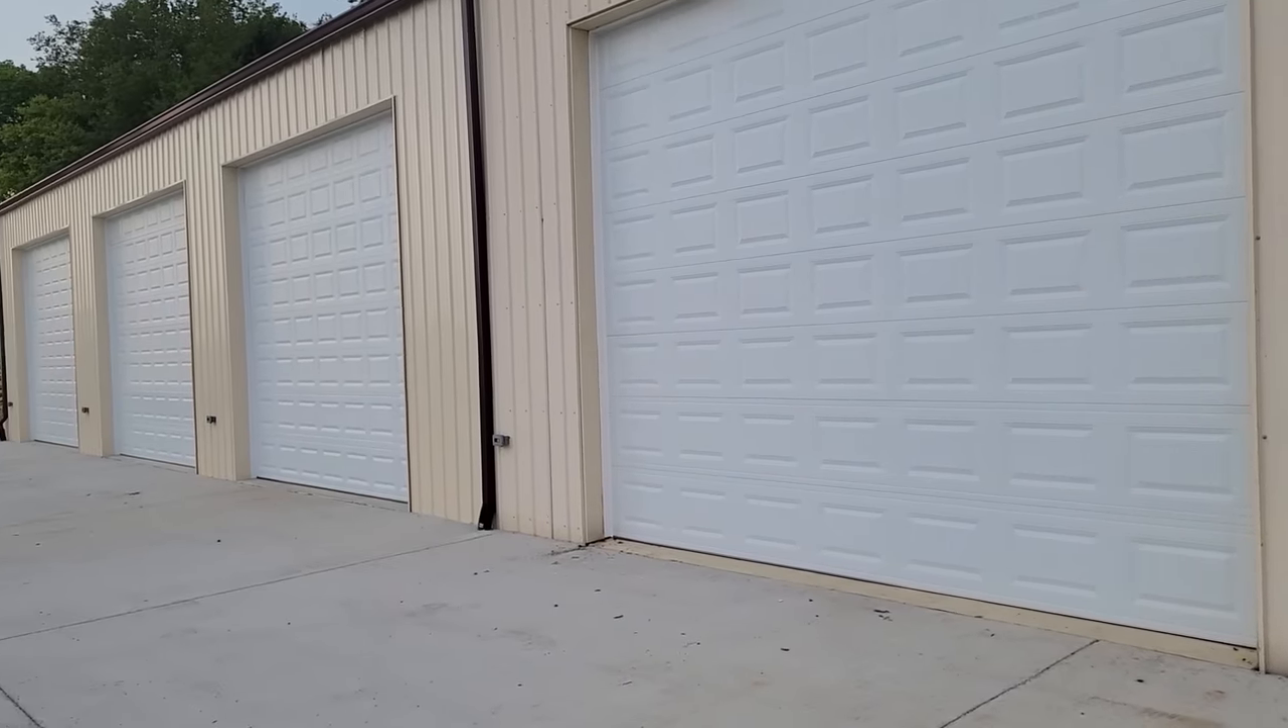There's all the new doors in now. All matching. Looking good.